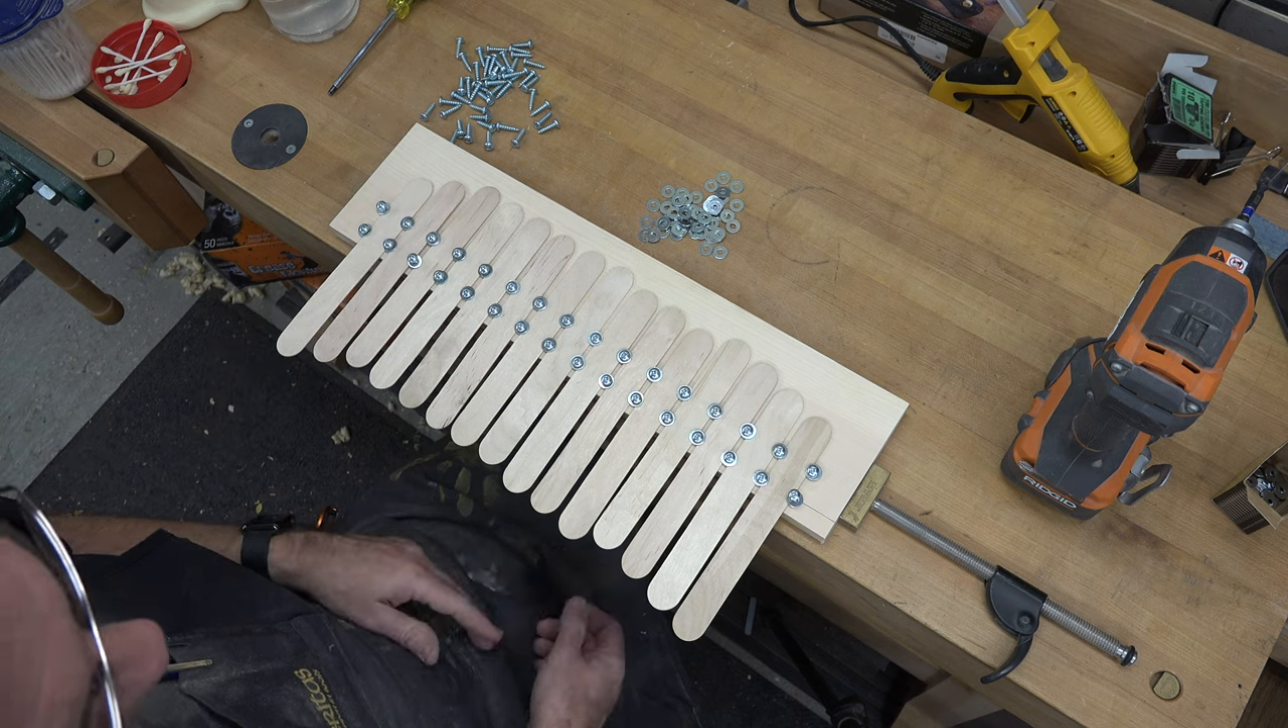But there is our keys i guess we'll call them for our popsicle stick piano installed.